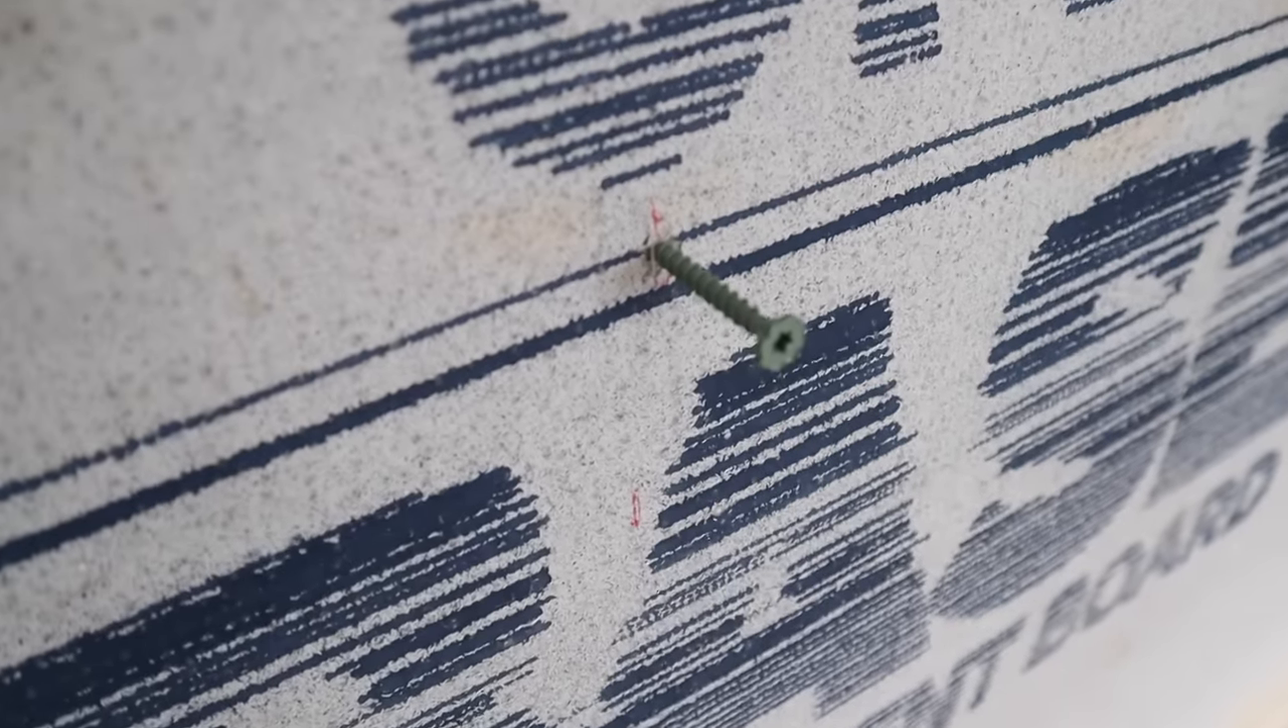So as you can see the screw has started but I do not have it sunk all the way so that way it's ready to go when I lift the board up to the wall.